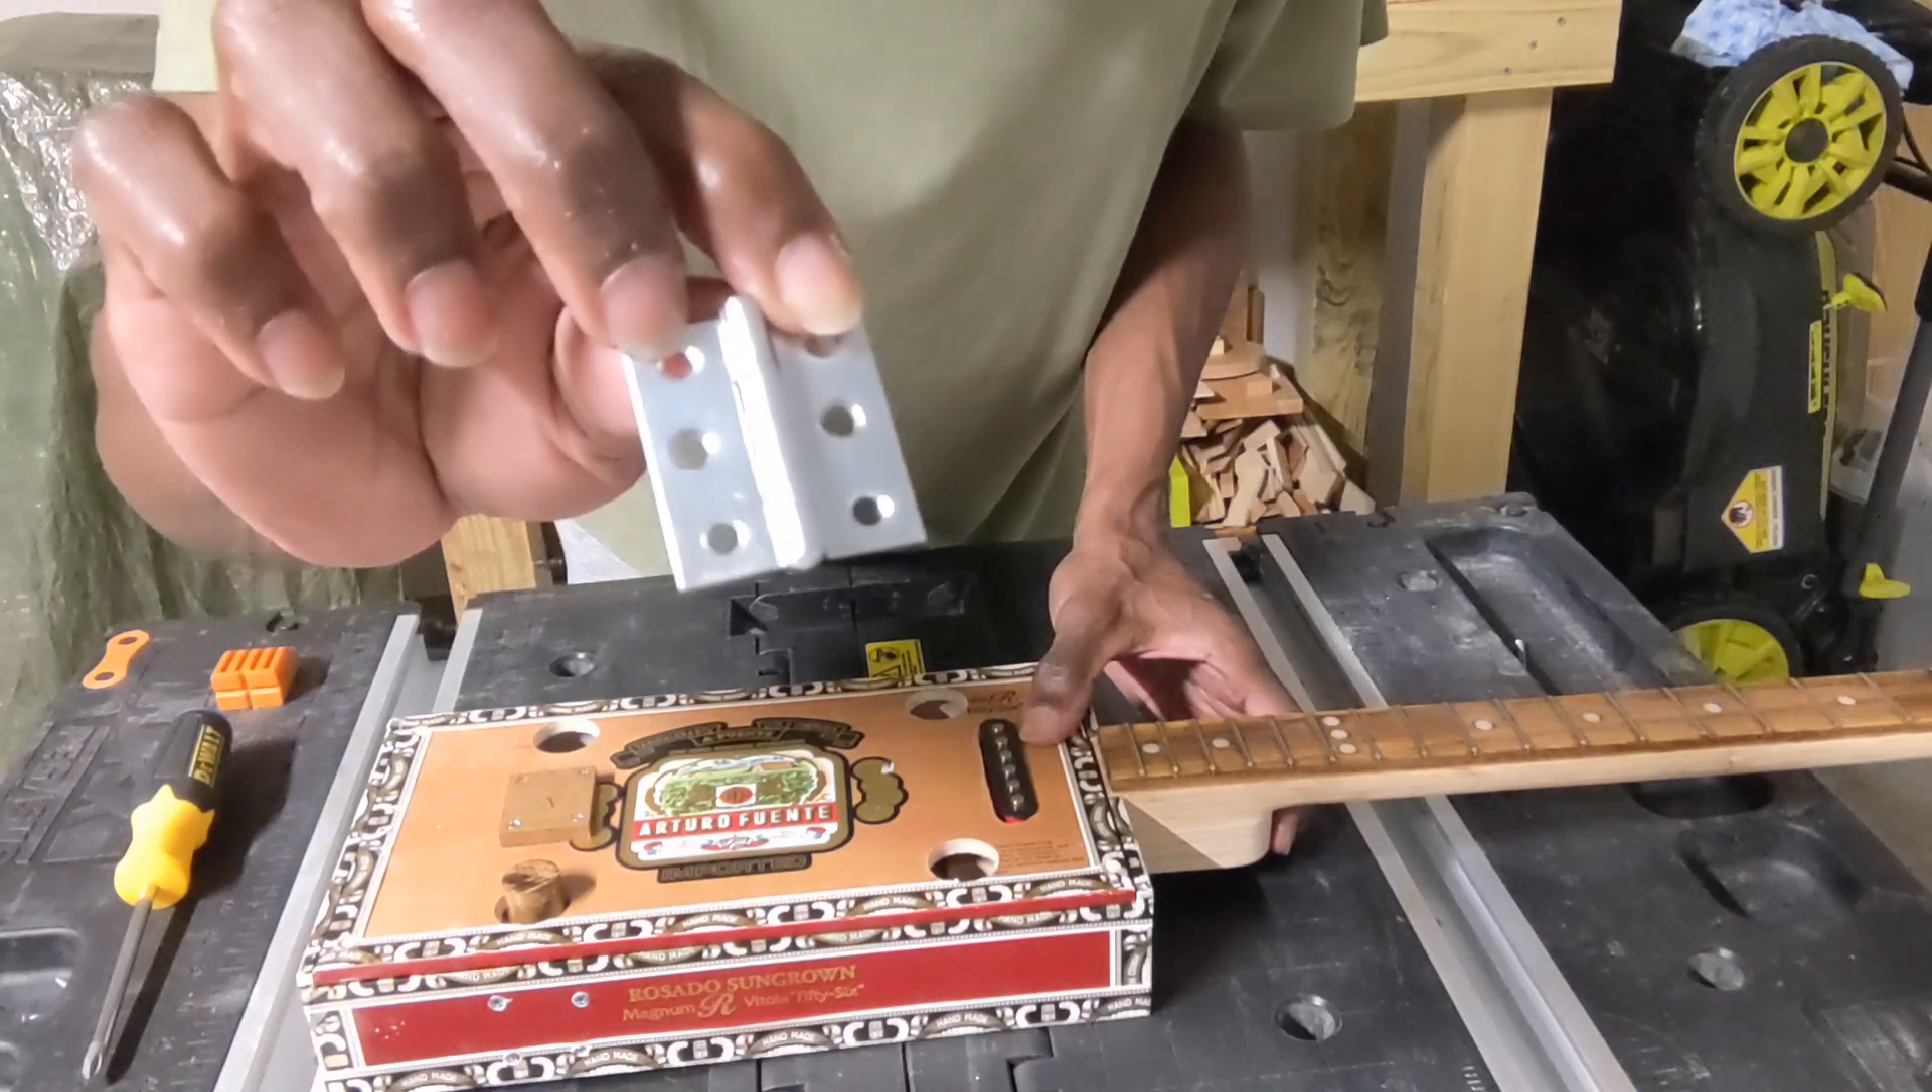Now I've already took the screws out of the bridge.